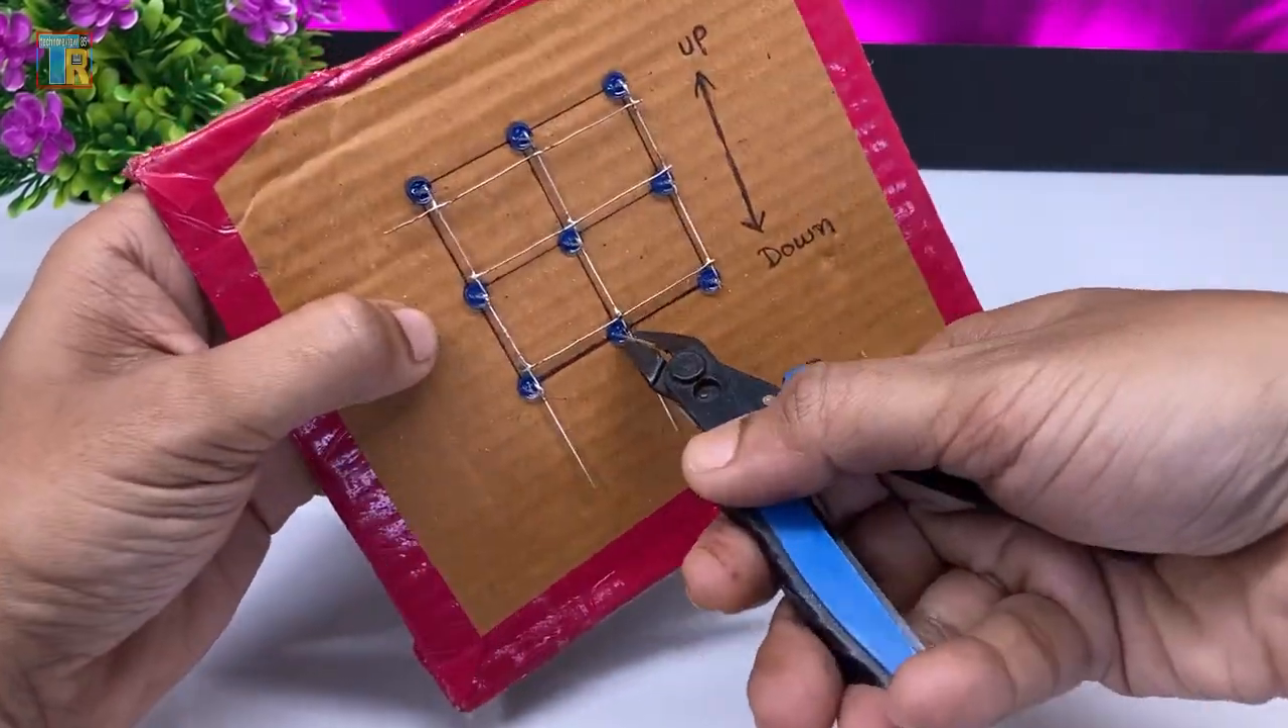The soldering work for the one layer is done.